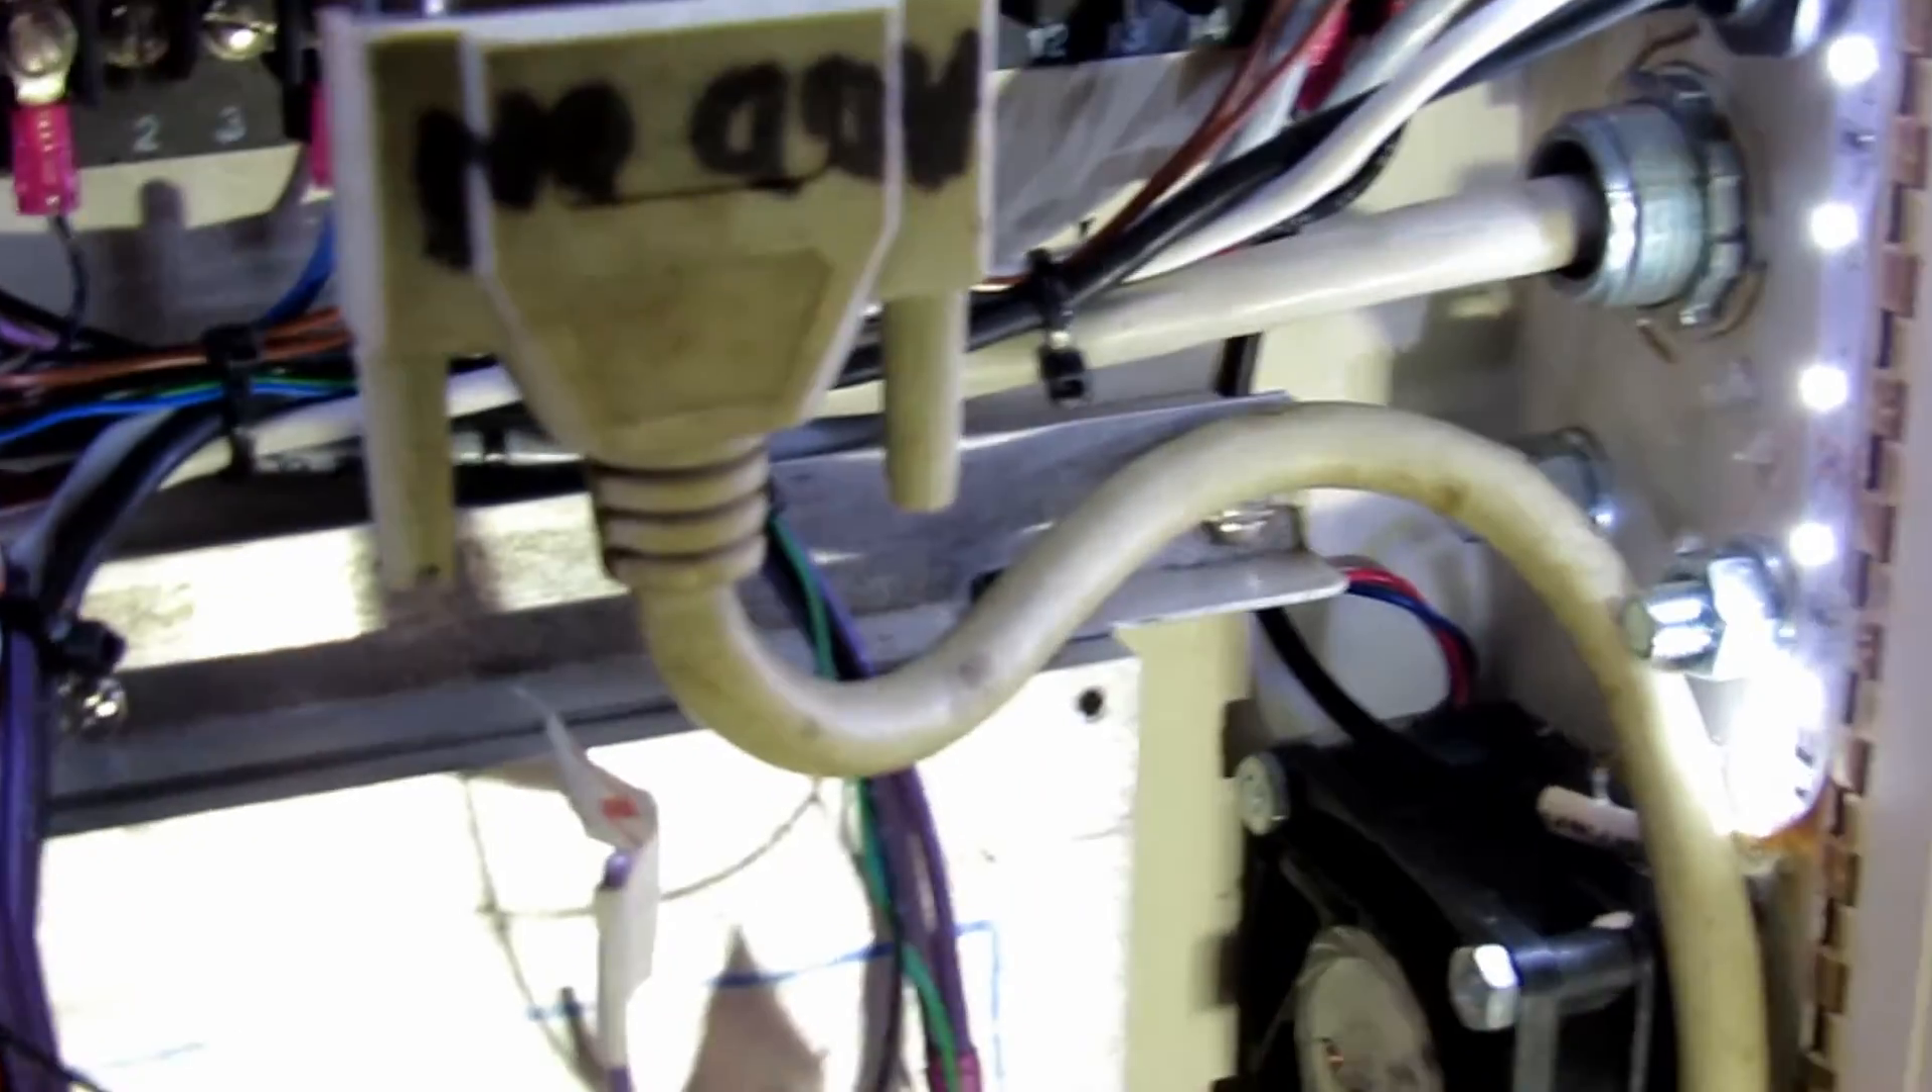The parallel port cable is now snaked in there.